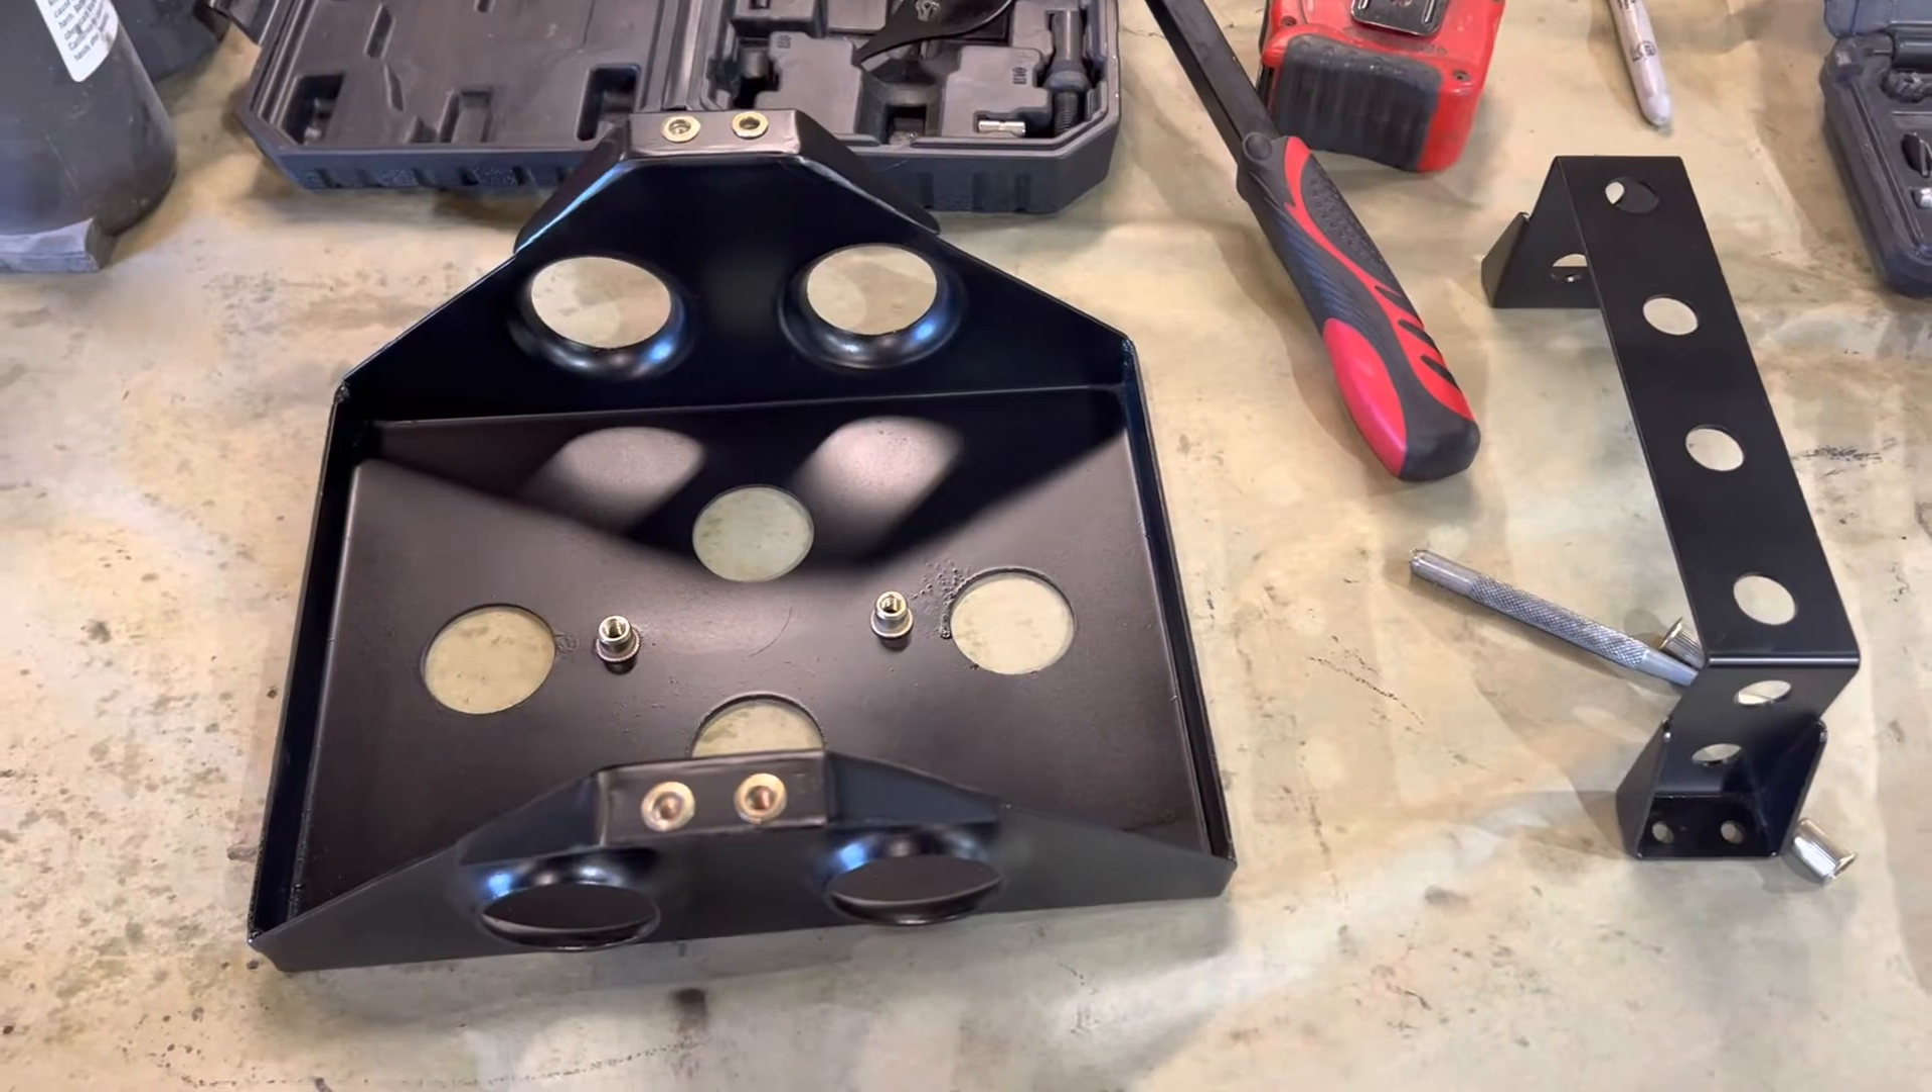So there's the battery box with all our nut rivets installed into it.